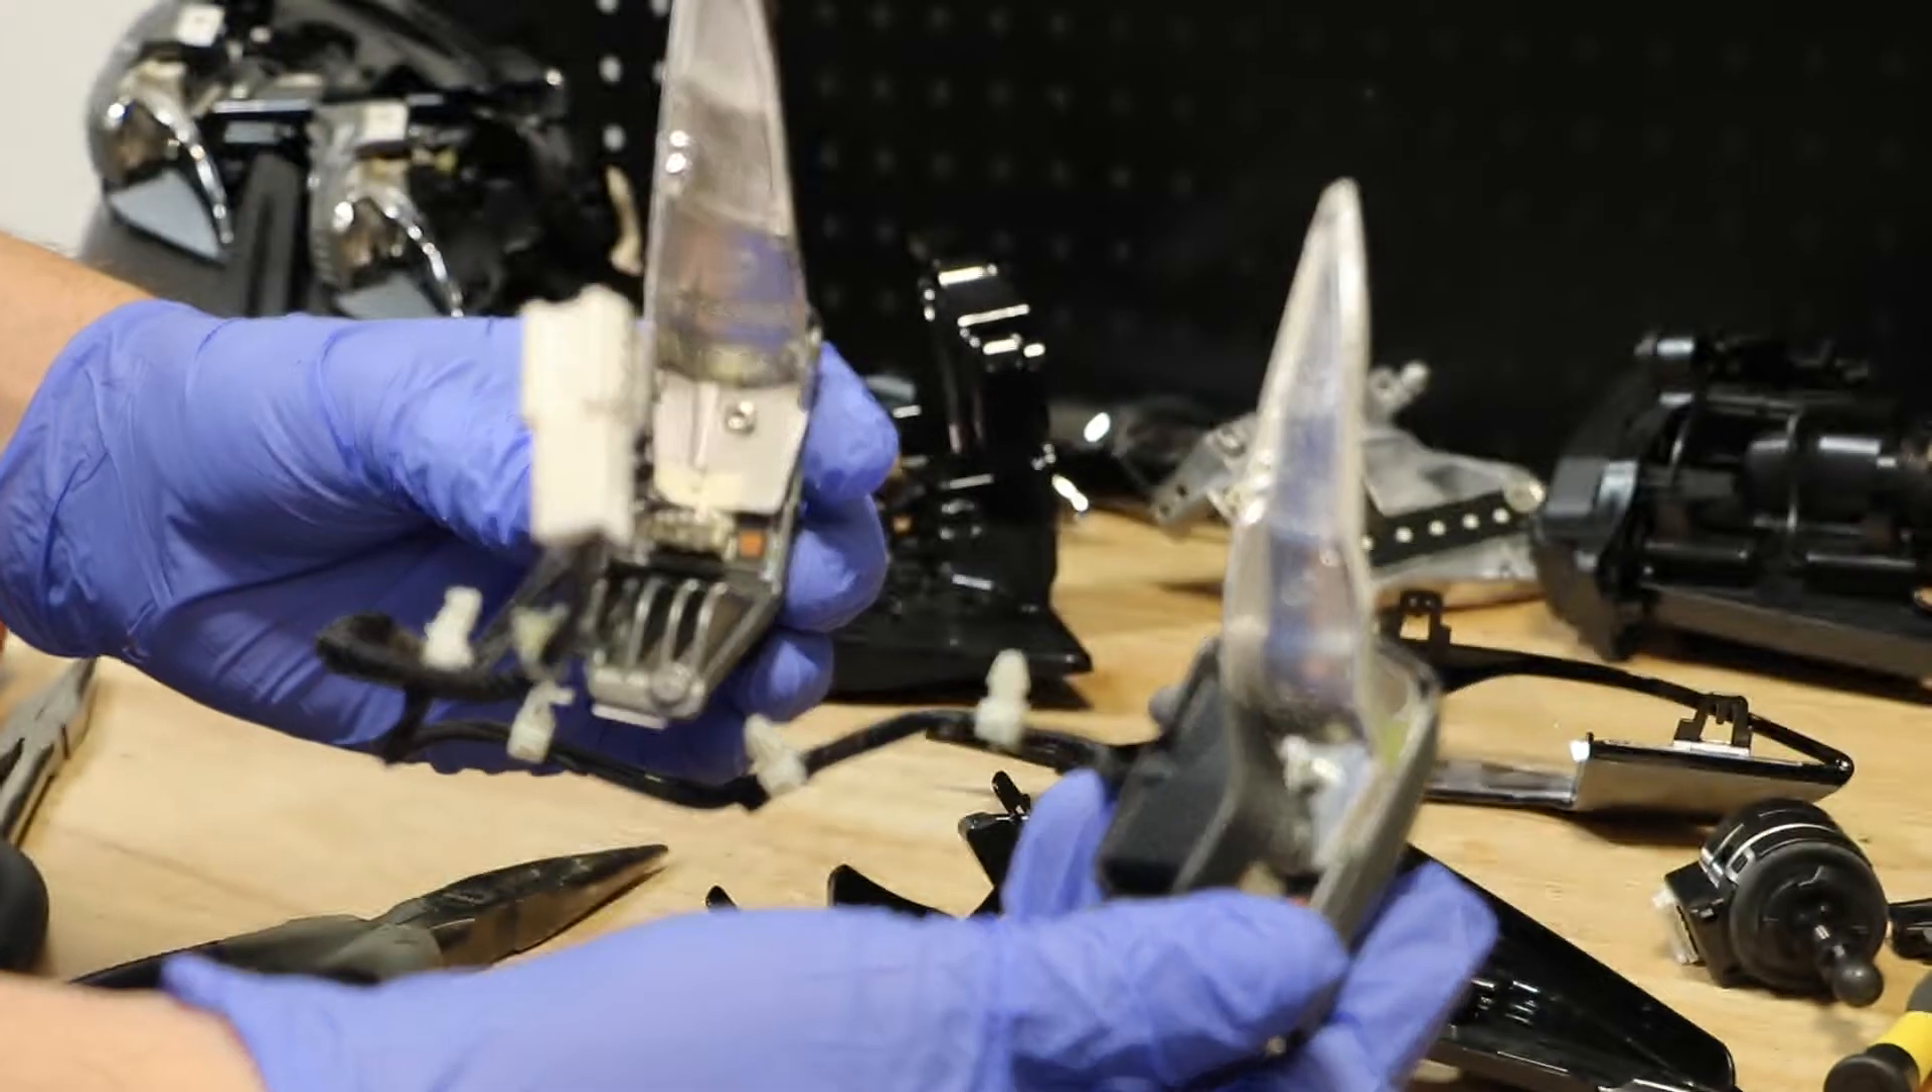The two LED units are now free.